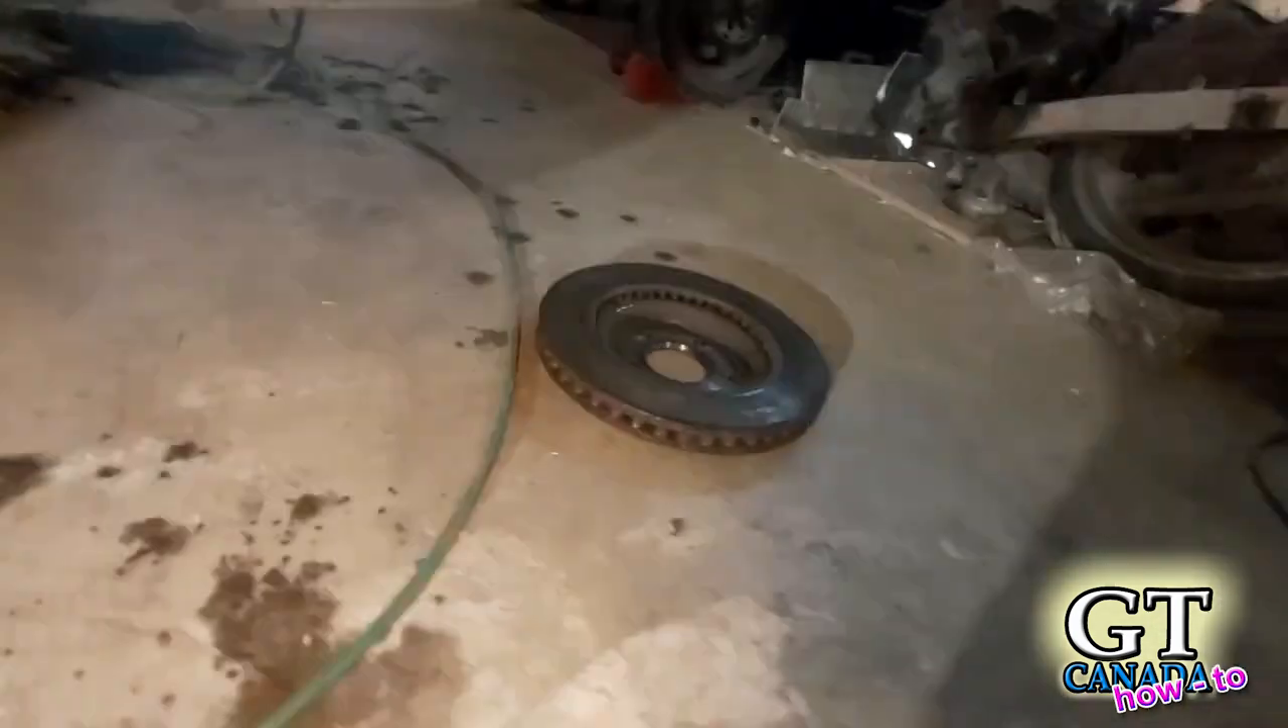And we've pulled the rotor off.